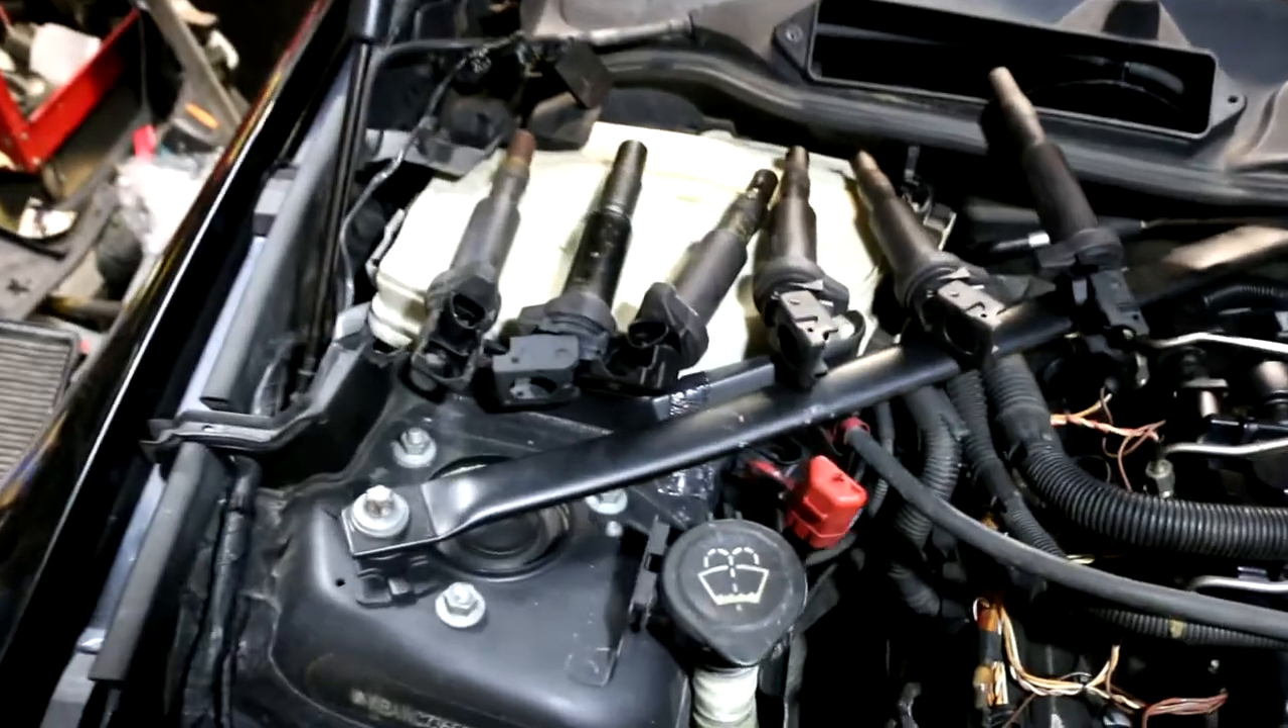Then we removed the engine cover and now we got six coils out.